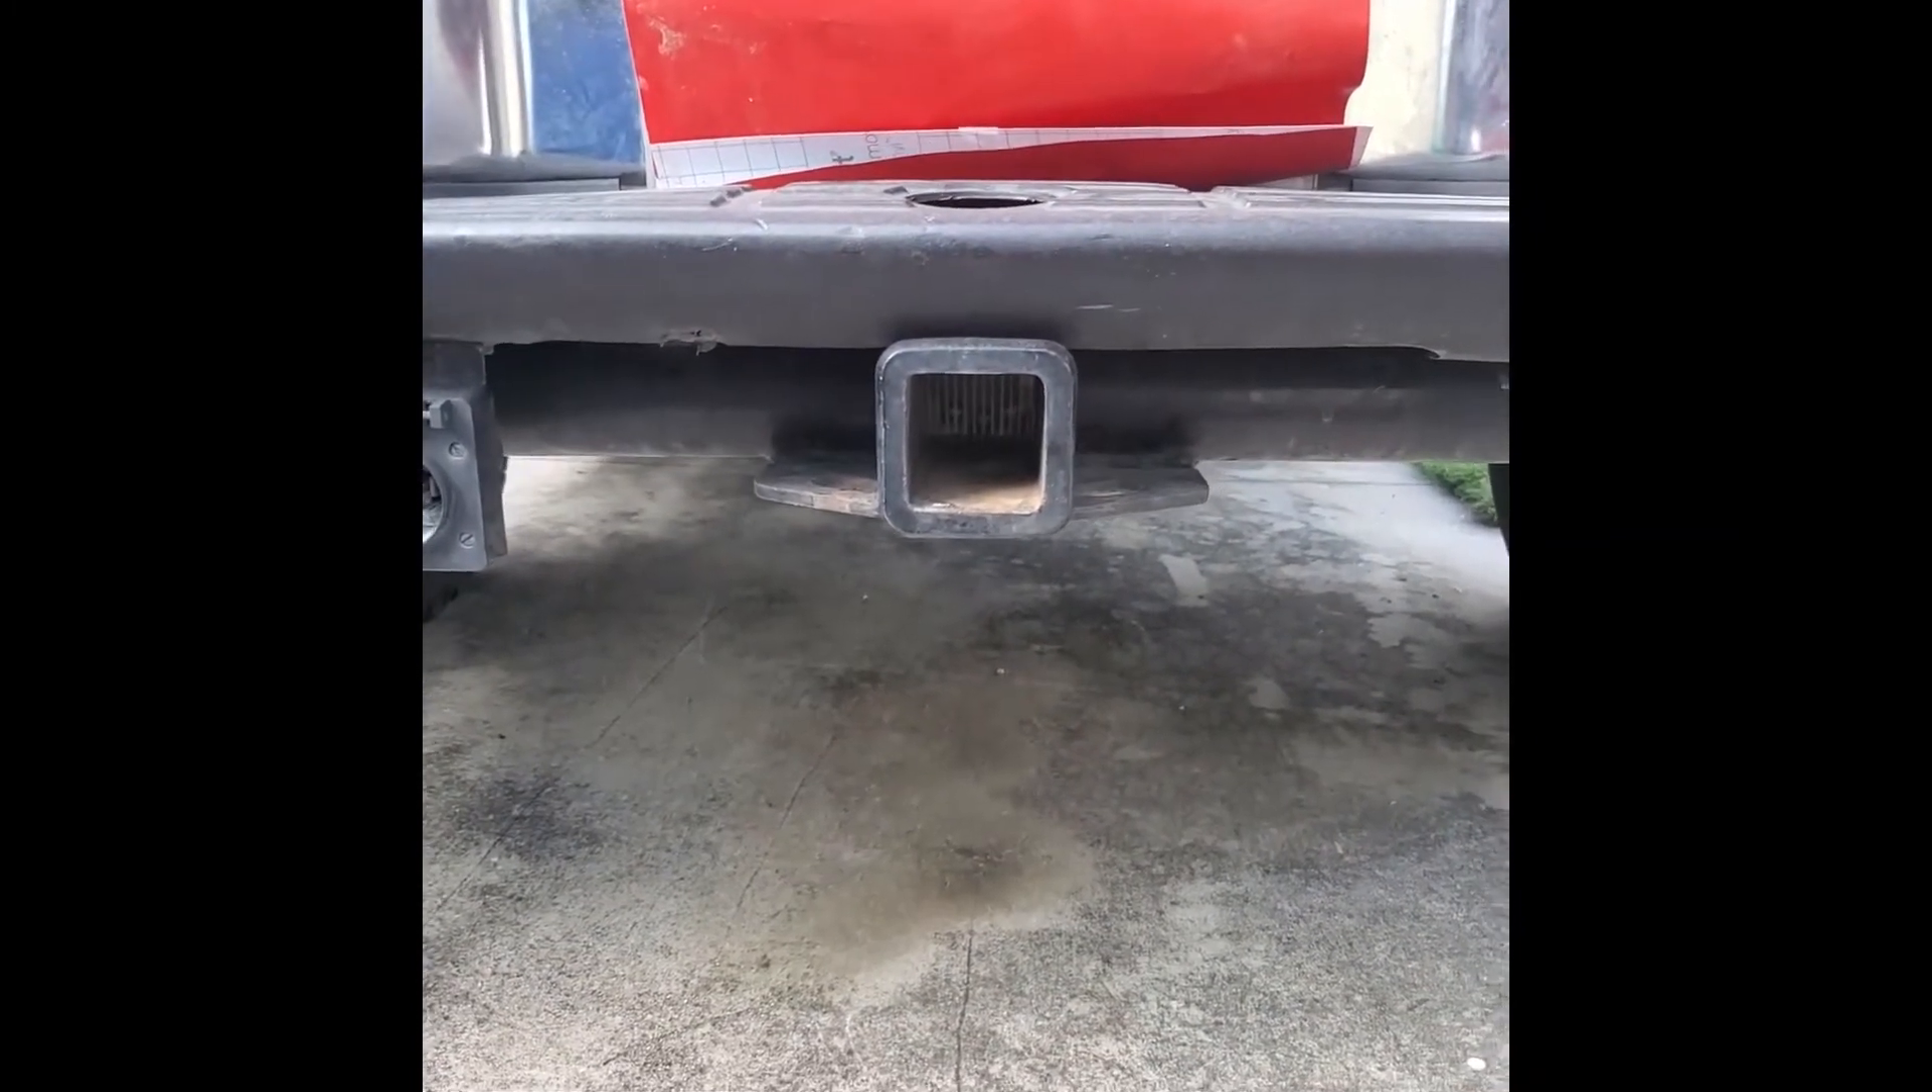This truck already has its tow kit installed on it.